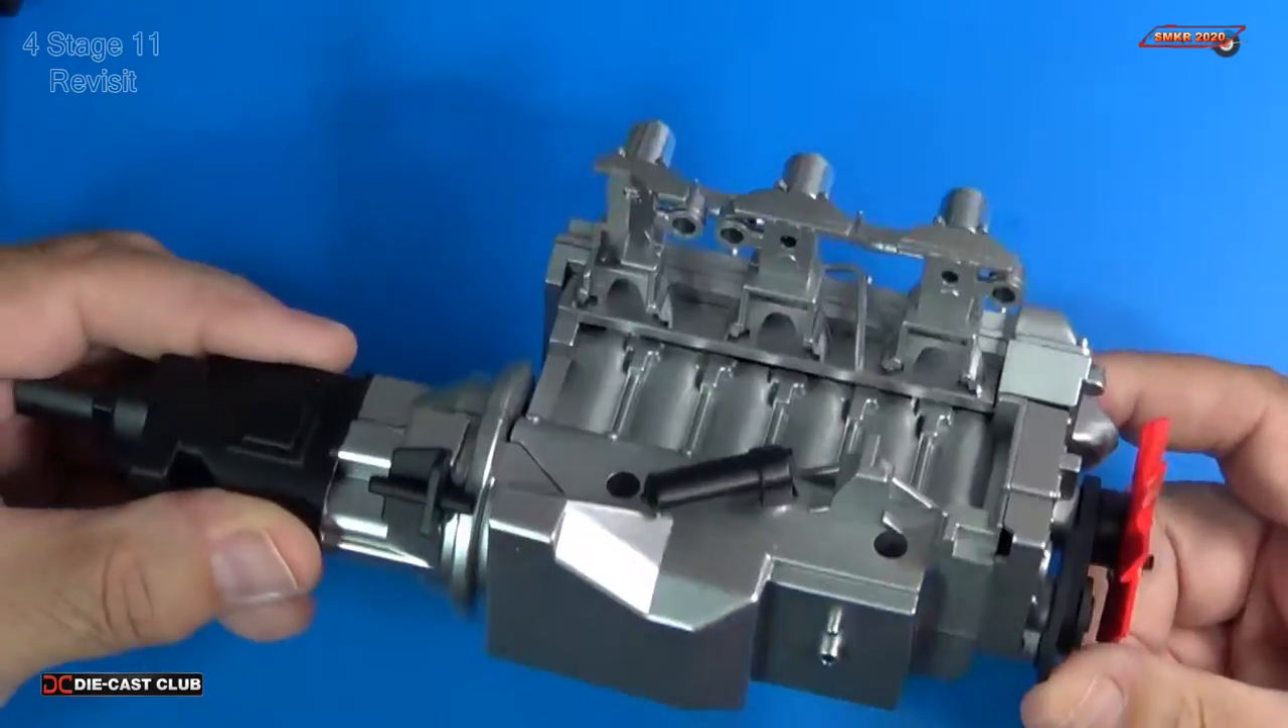Now, the transmission is mounted like it should be.